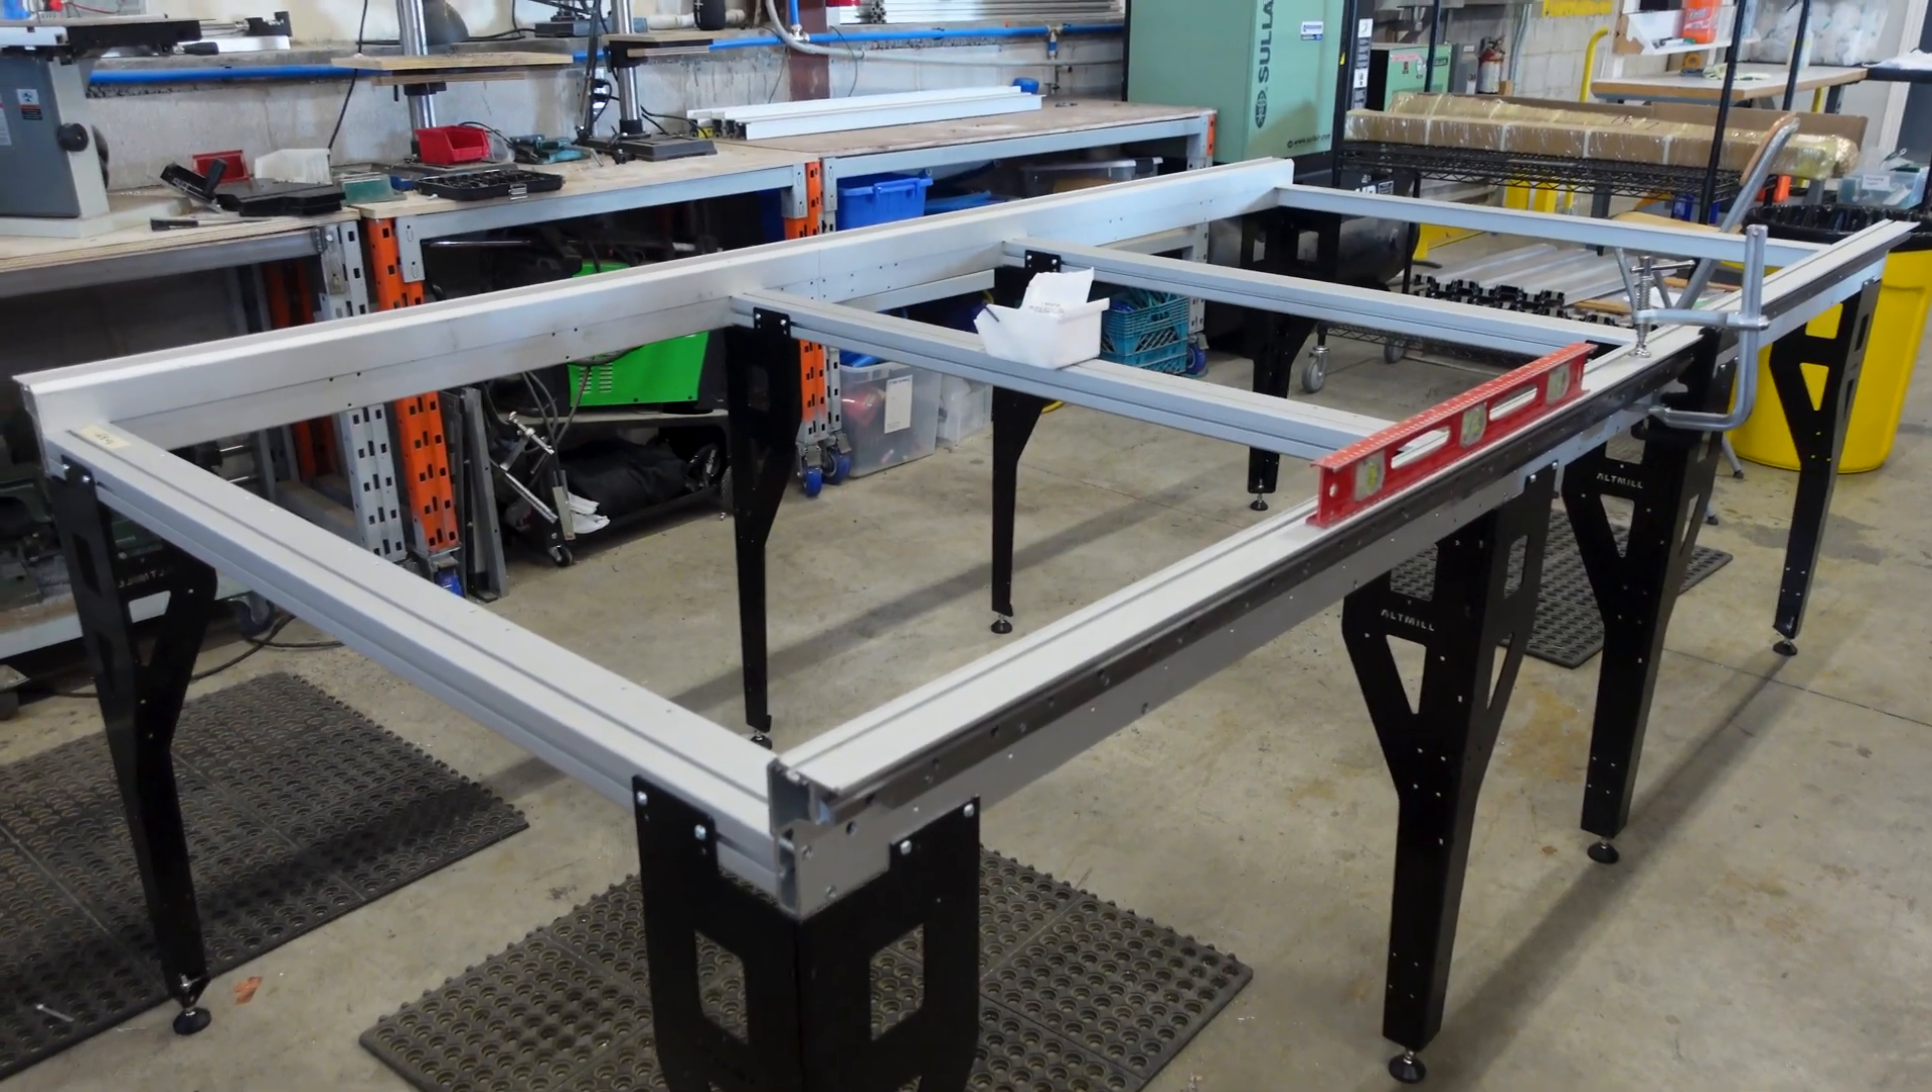We've got the table in a half state of assembled.